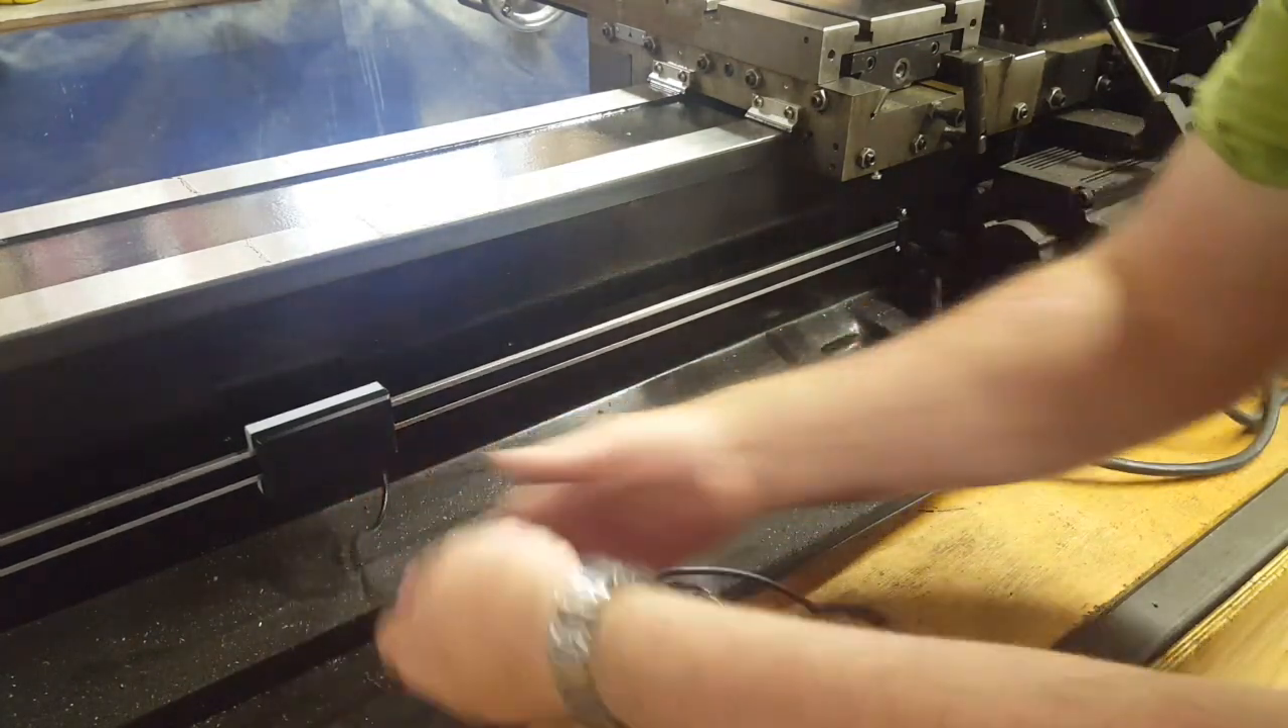Okay fellas we've got our scale and our sensor here mounted up you can see it slides back and forth.